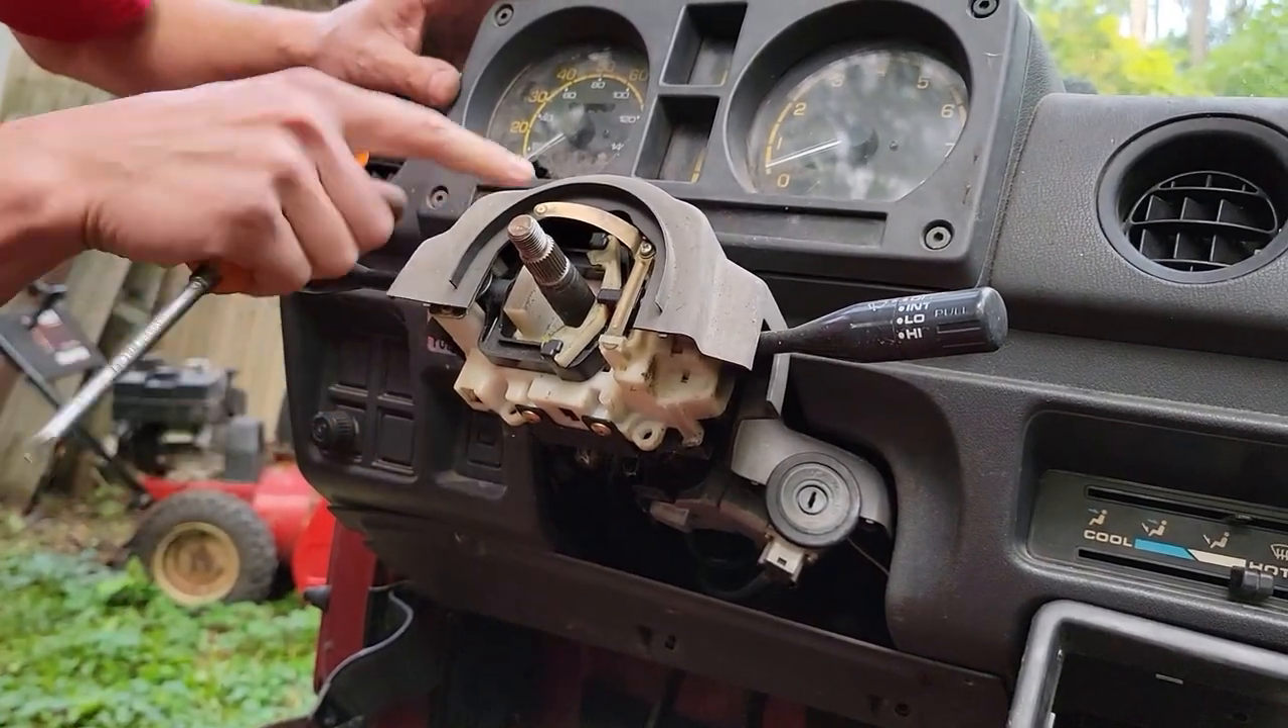So now we got the column cover the bottom half off the top half won't come off For a little bit.